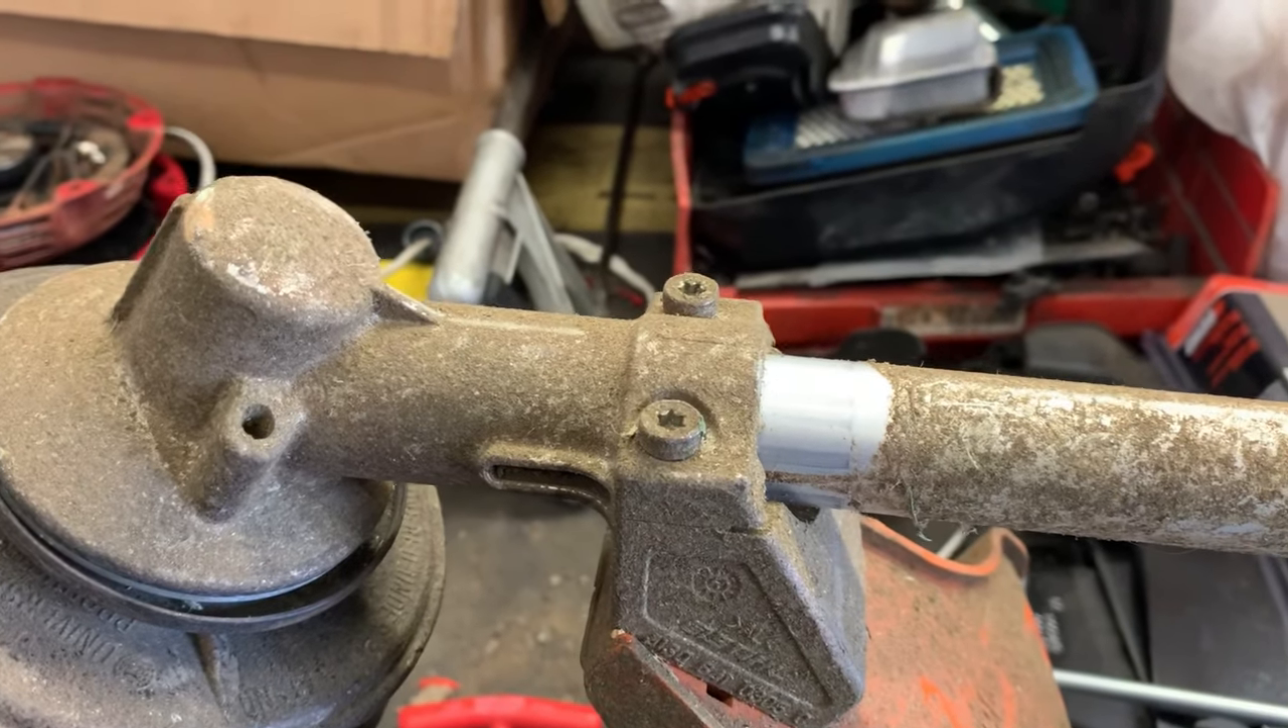This head assembly has walked down the shaft about an inch.